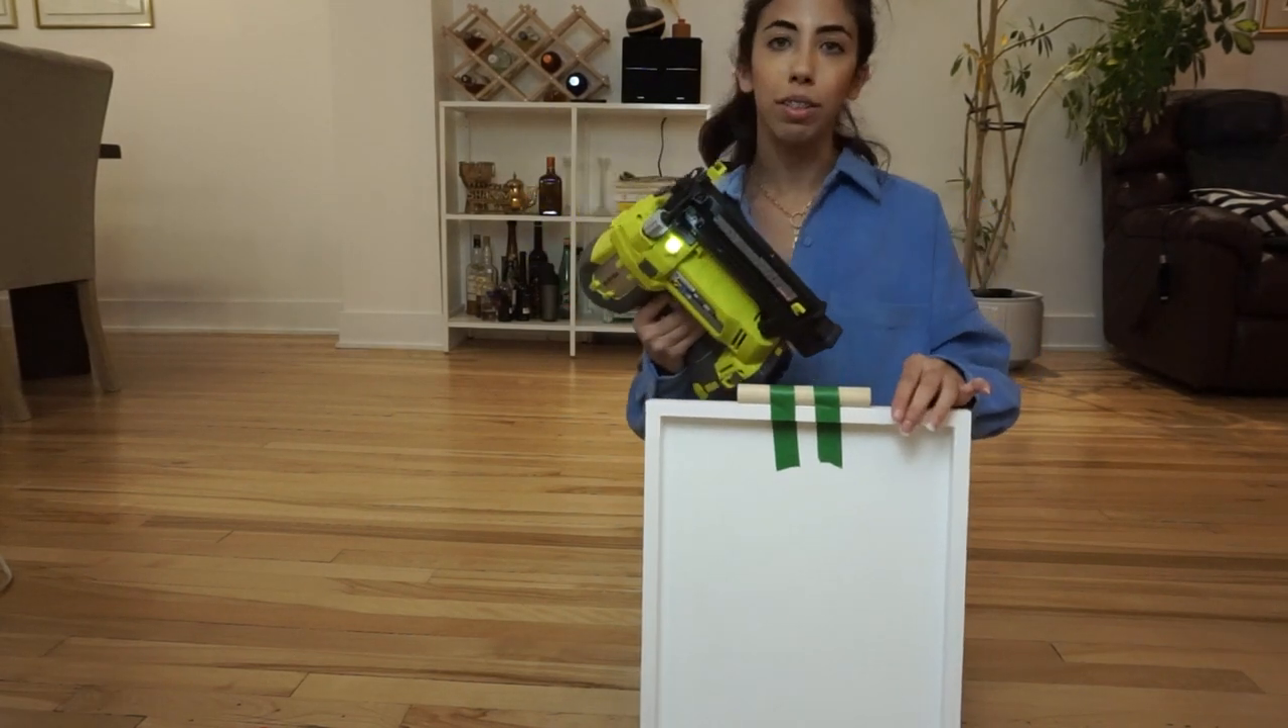I secured the dowel in place with some tape so the tape is holding the glue together.